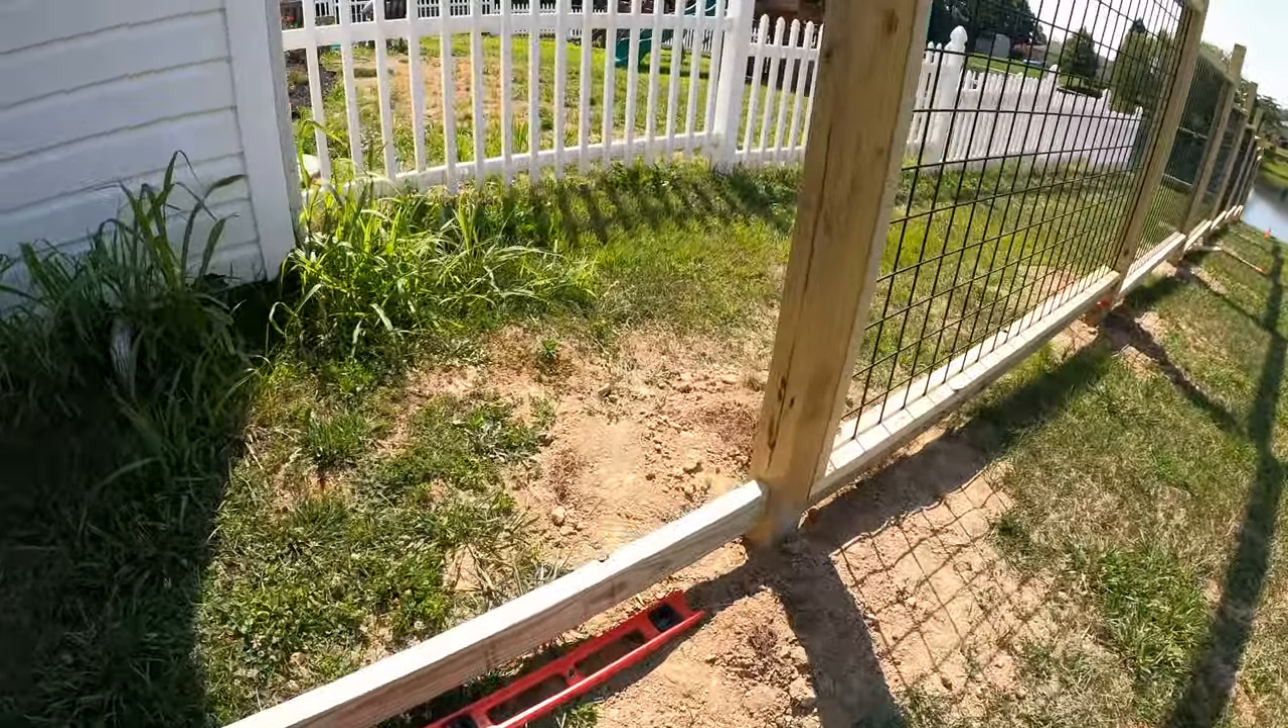Okay so I'm on the final panel here just installed my uh rot board so that measurement was uh 93 and five eighths so it went in pretty well.